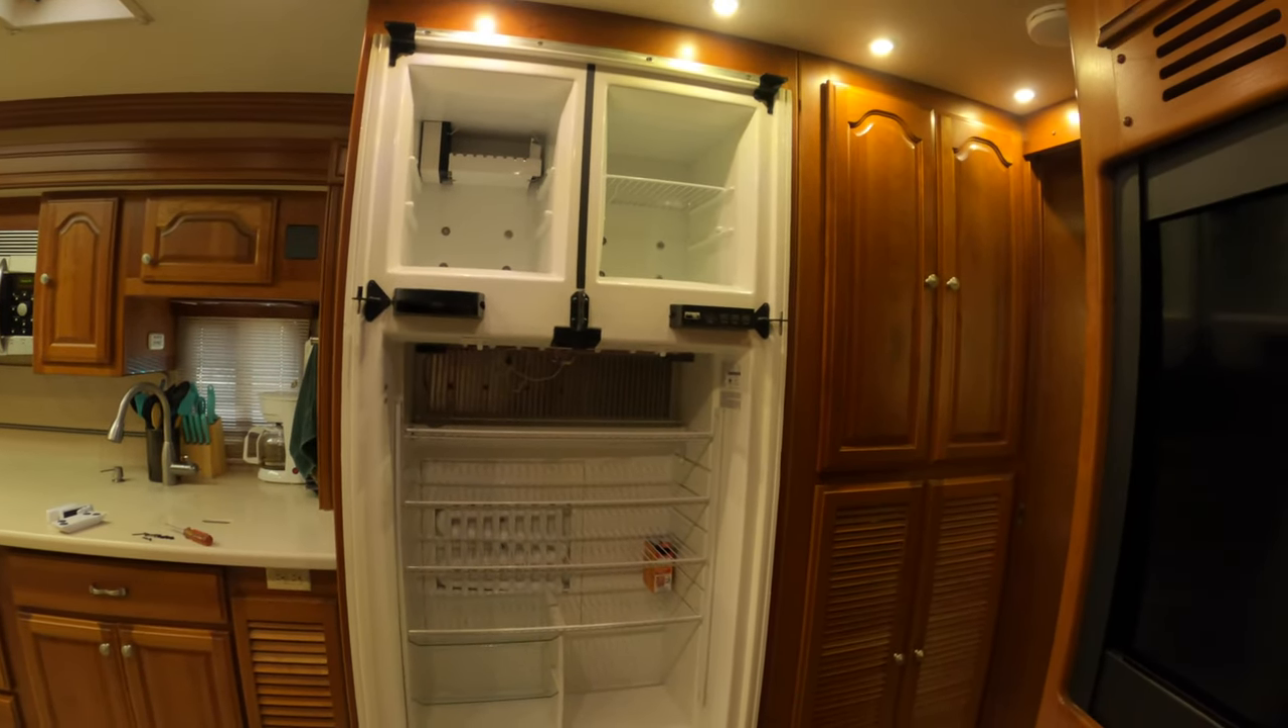Okay, so there's all four doors off.